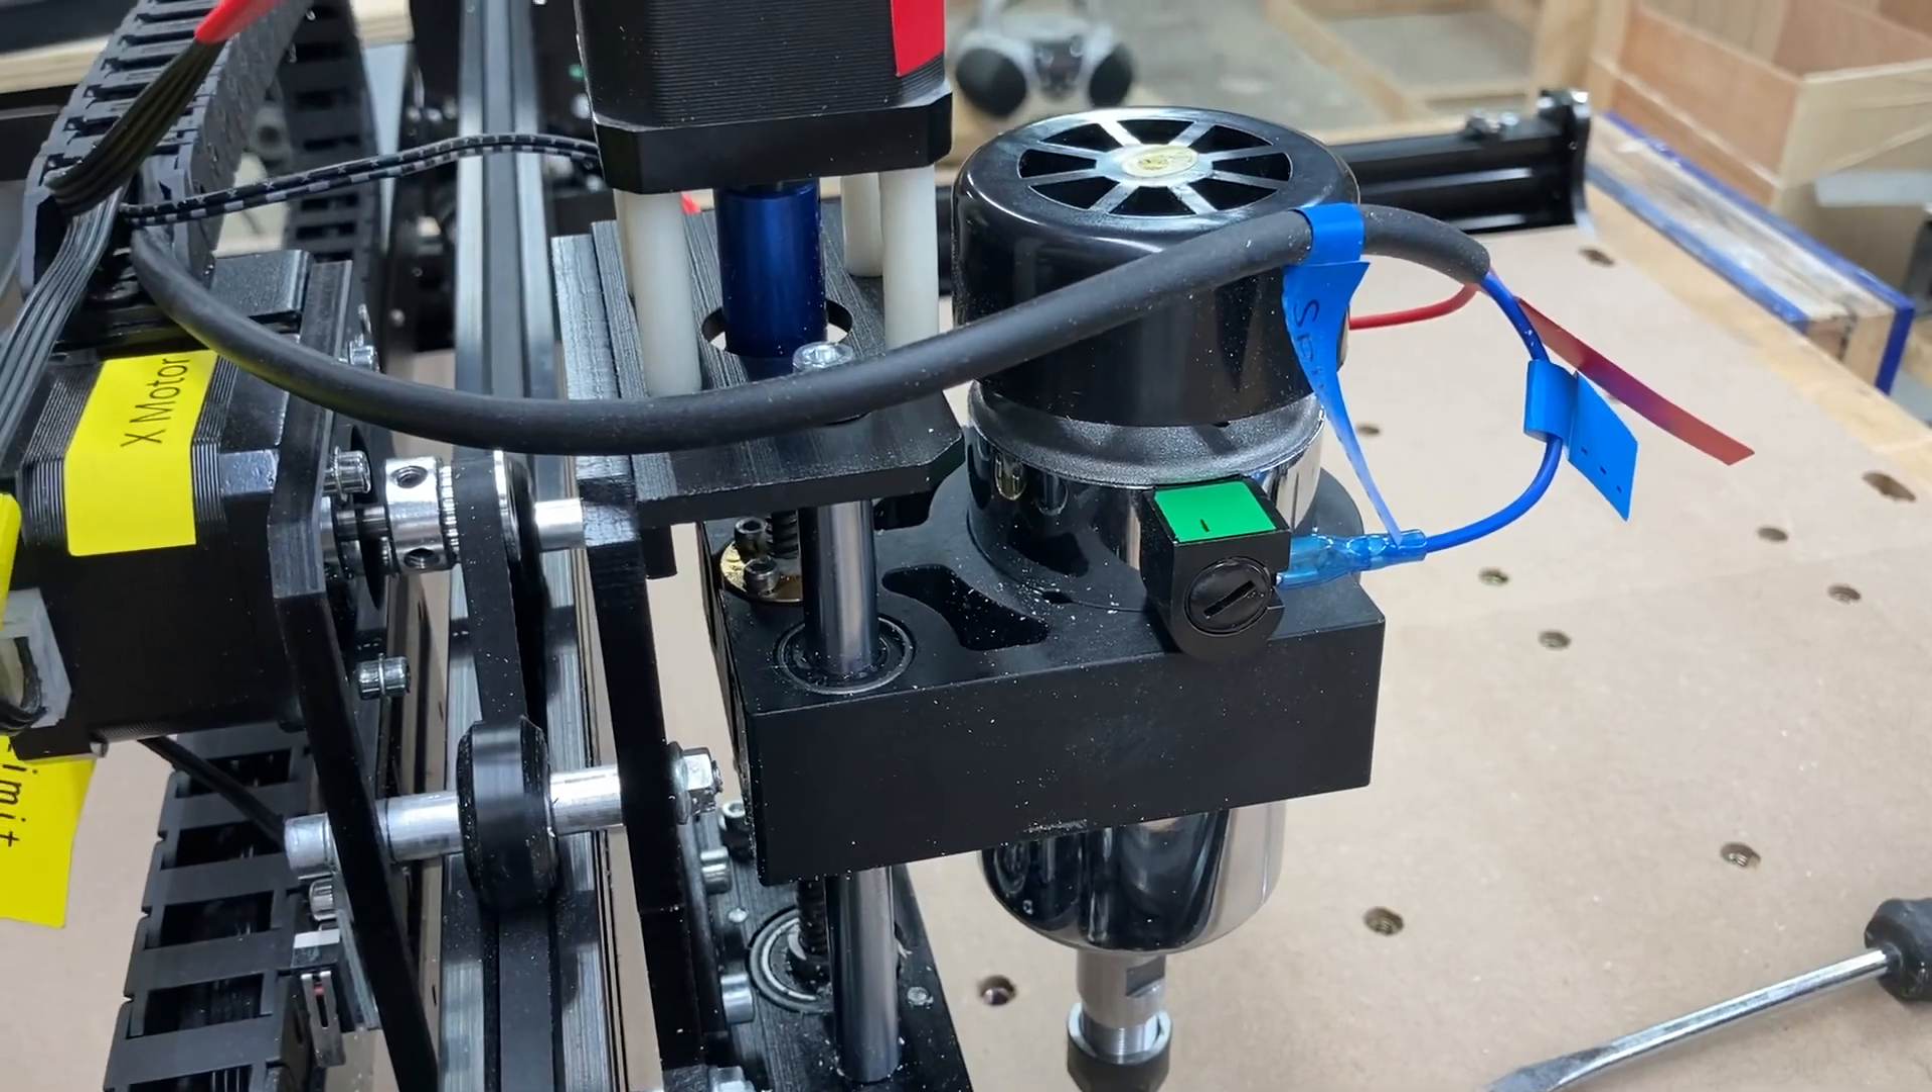You have the new spindle that is mounted and it's ready to go.